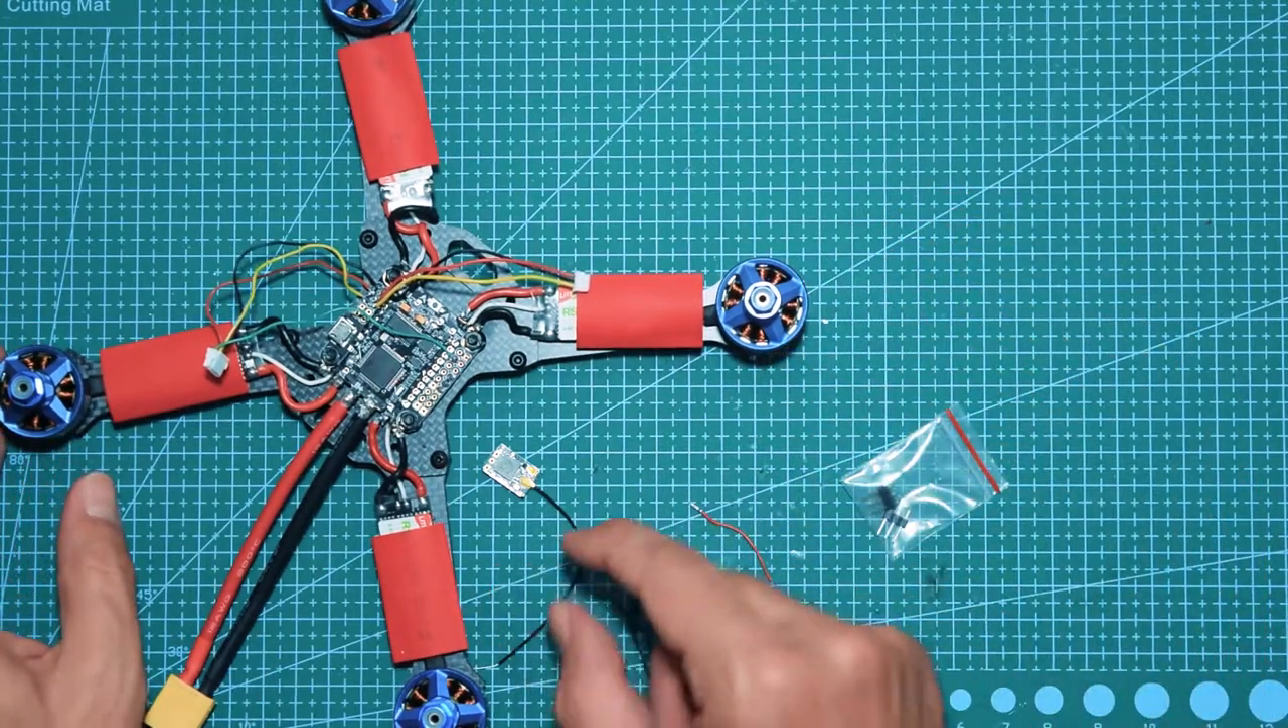The last thing I need to solder is the receiver and so this is a XM receiver for FR sky.